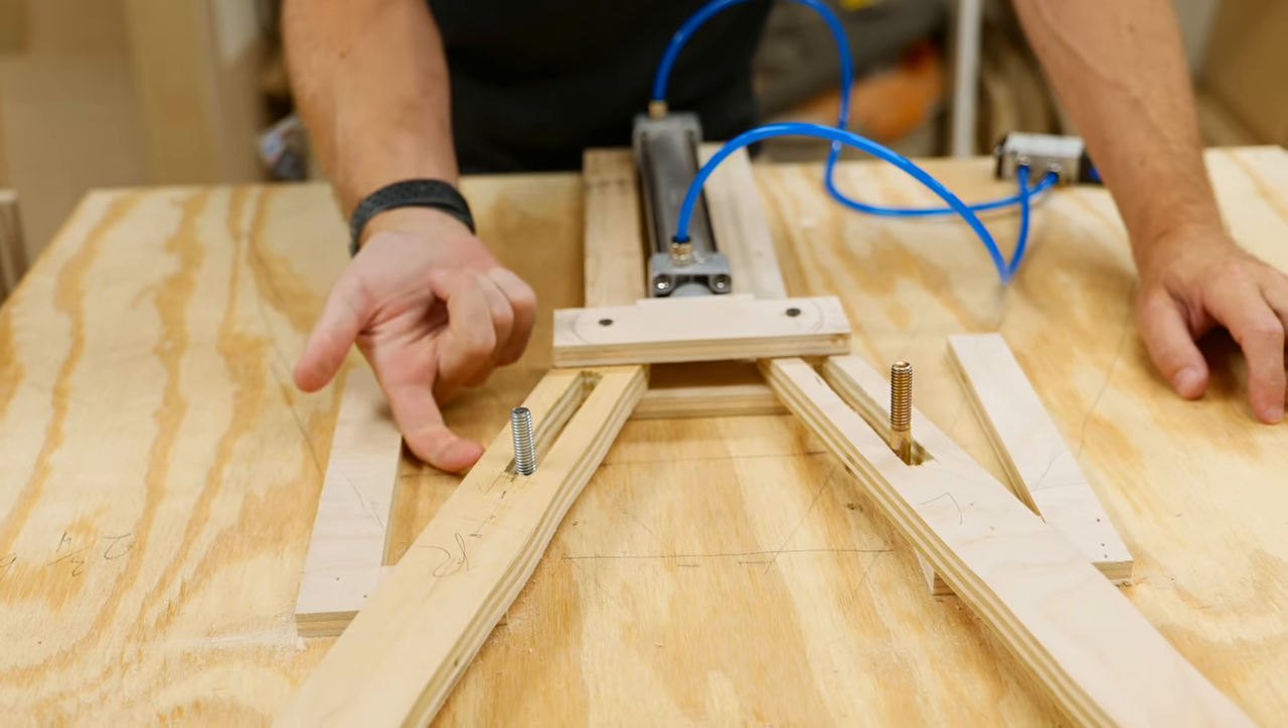One, I put some through bolts here, and these are hefty. They're coming through the bottom, so they're not going to move.